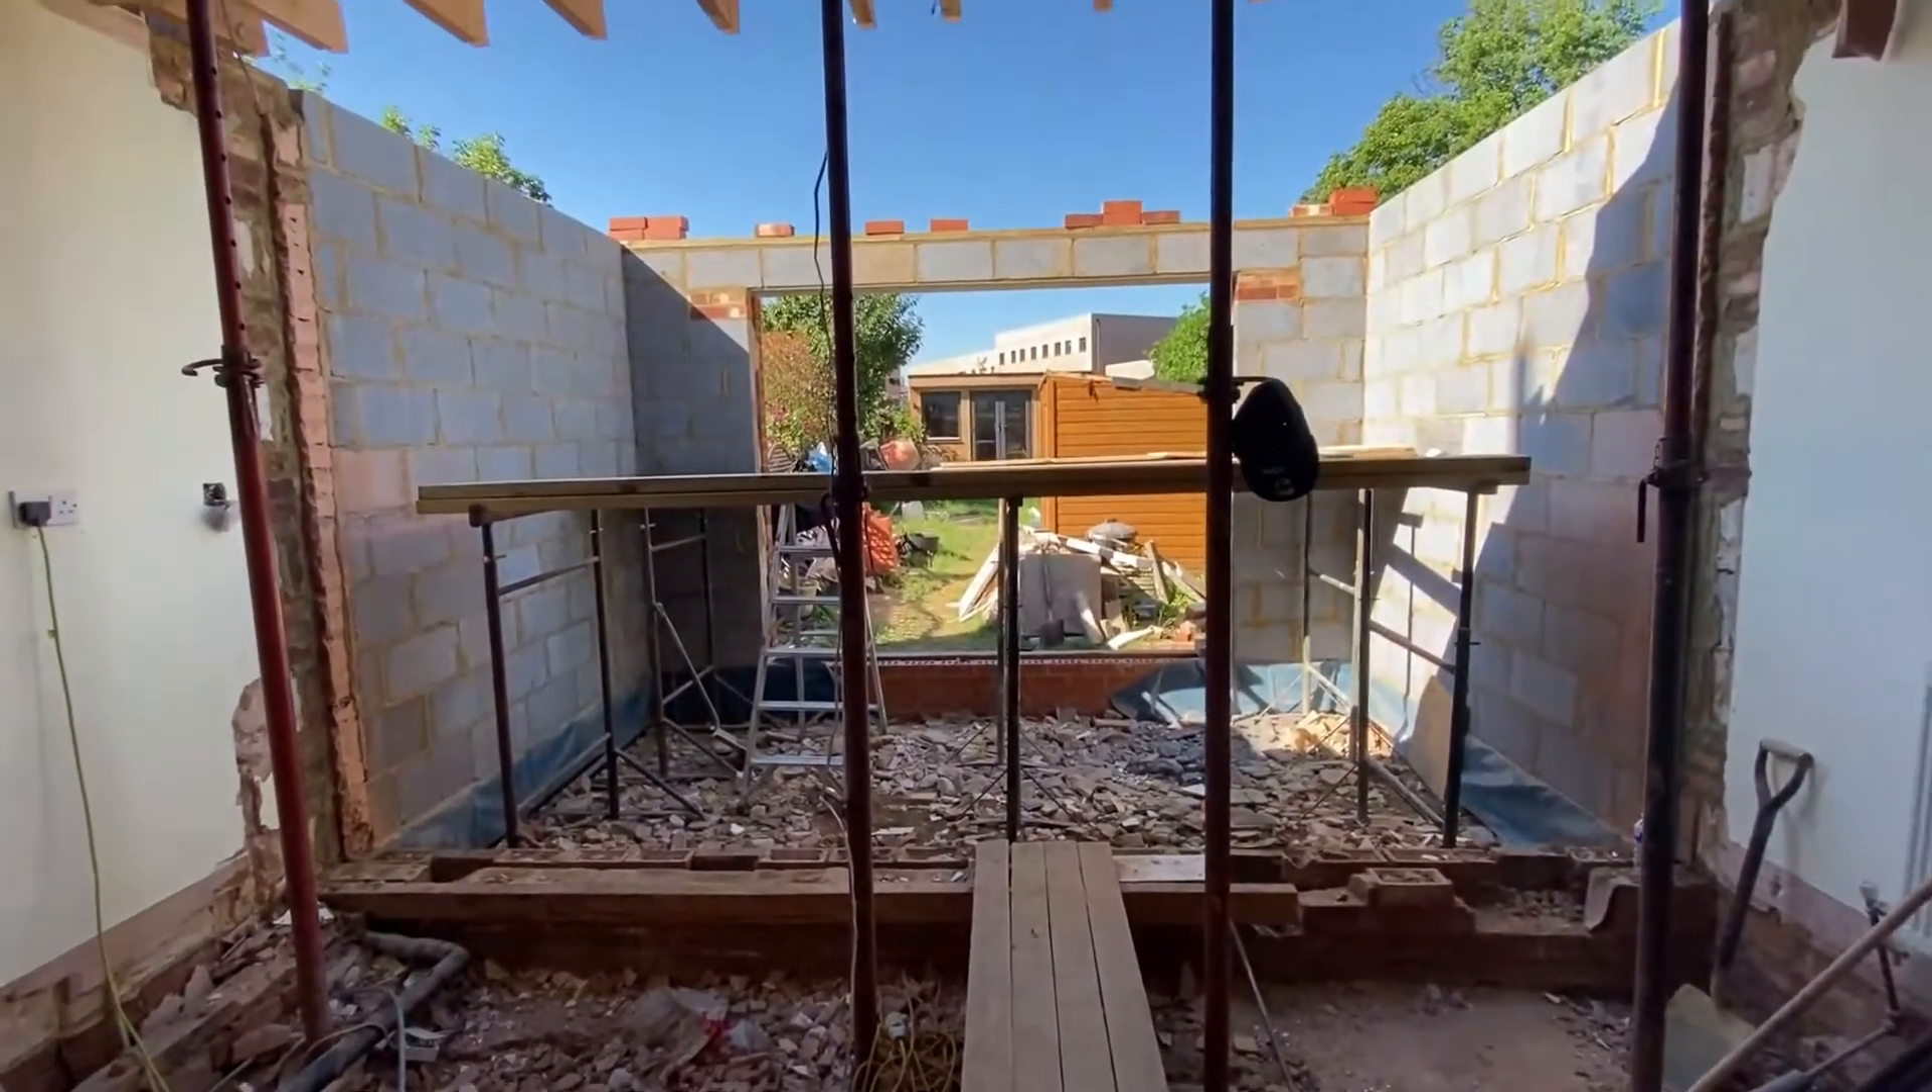If we look now a bit later on, you can see the block work has now been completed. So all the way across the top of that gap, the blocks have been built on top of the lintel. So that's the final structure.